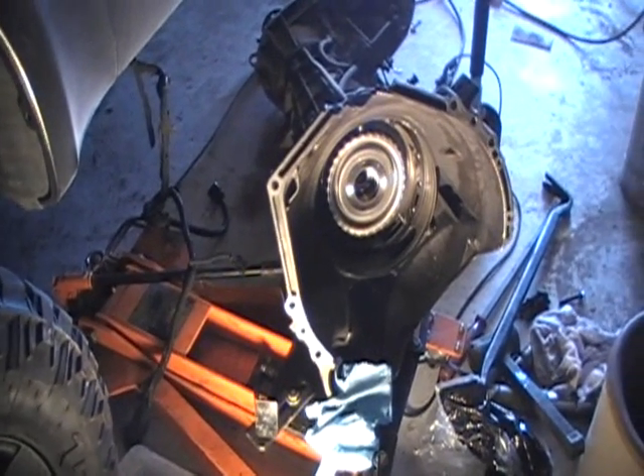So anyways, we've got the pump there and I've got the tranny here all open up ready to put the pump in.